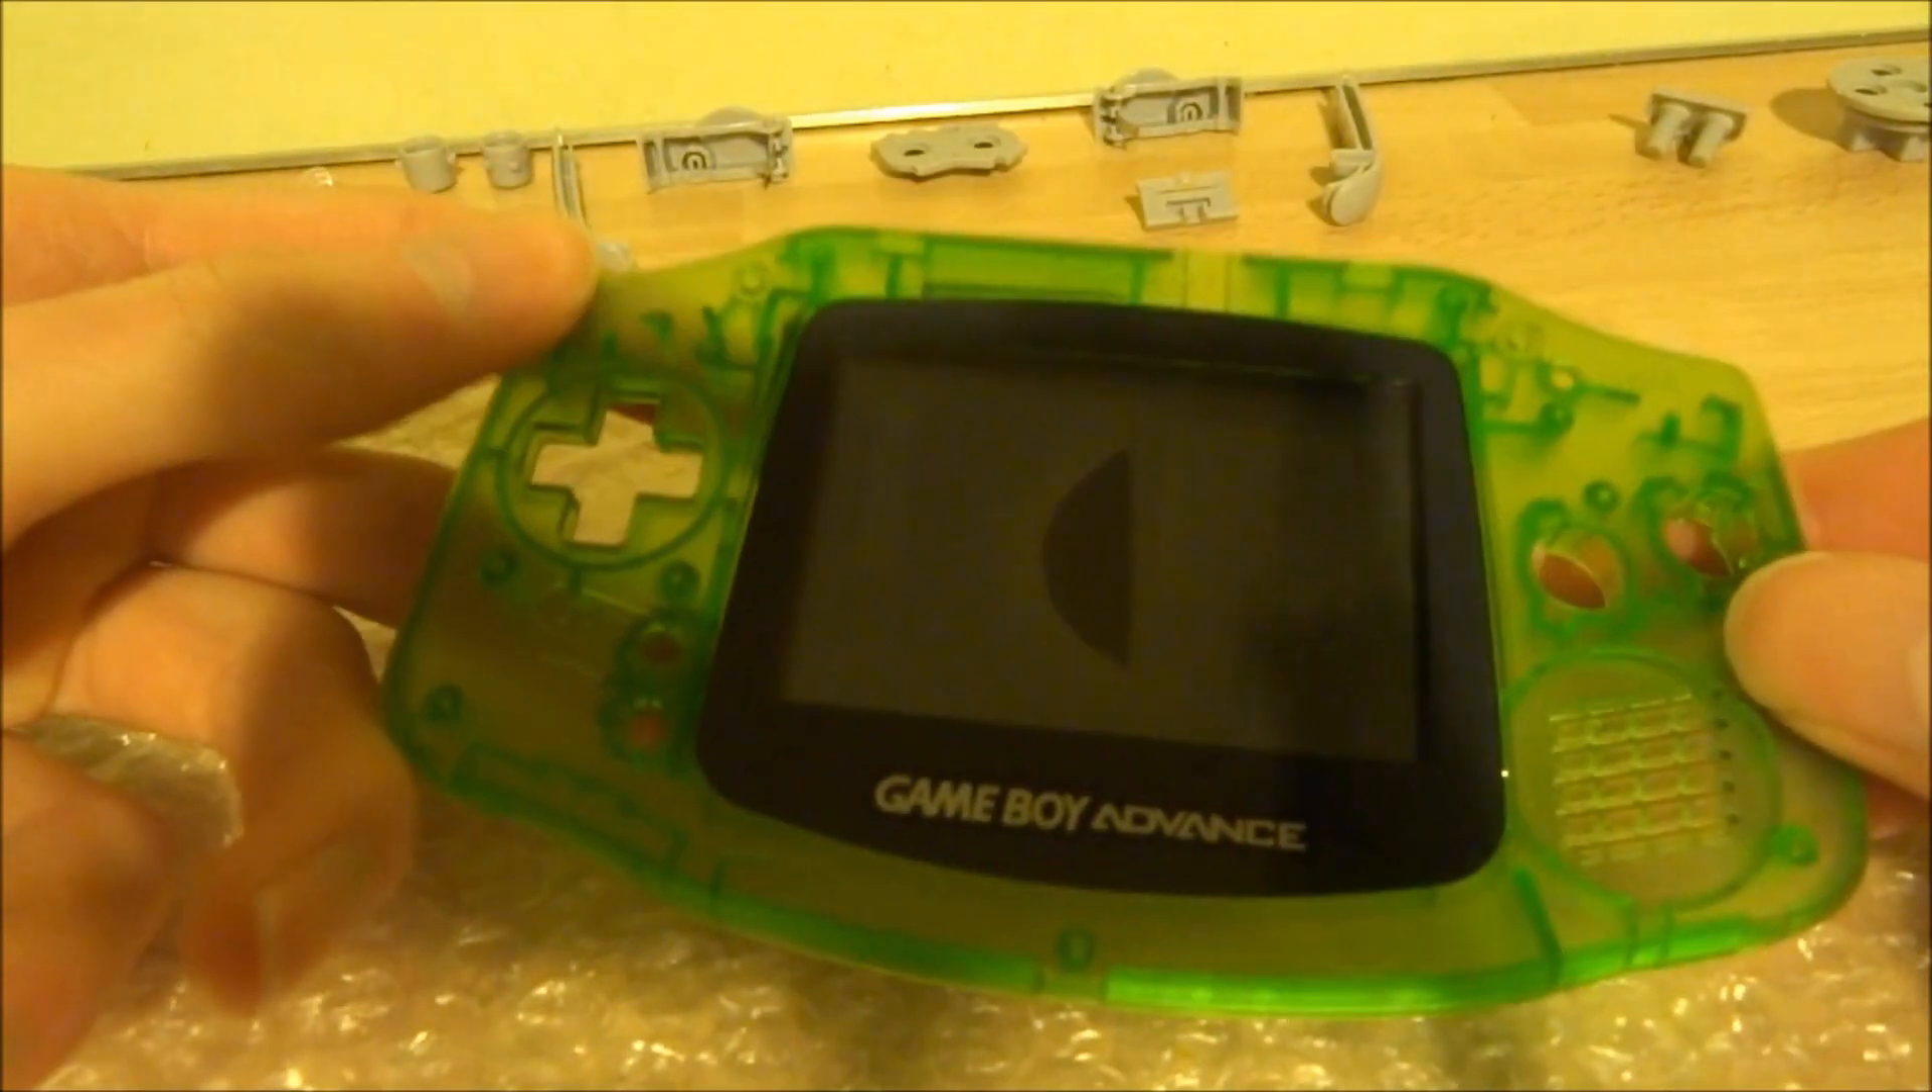As you can see it's just the screen in the housing now.